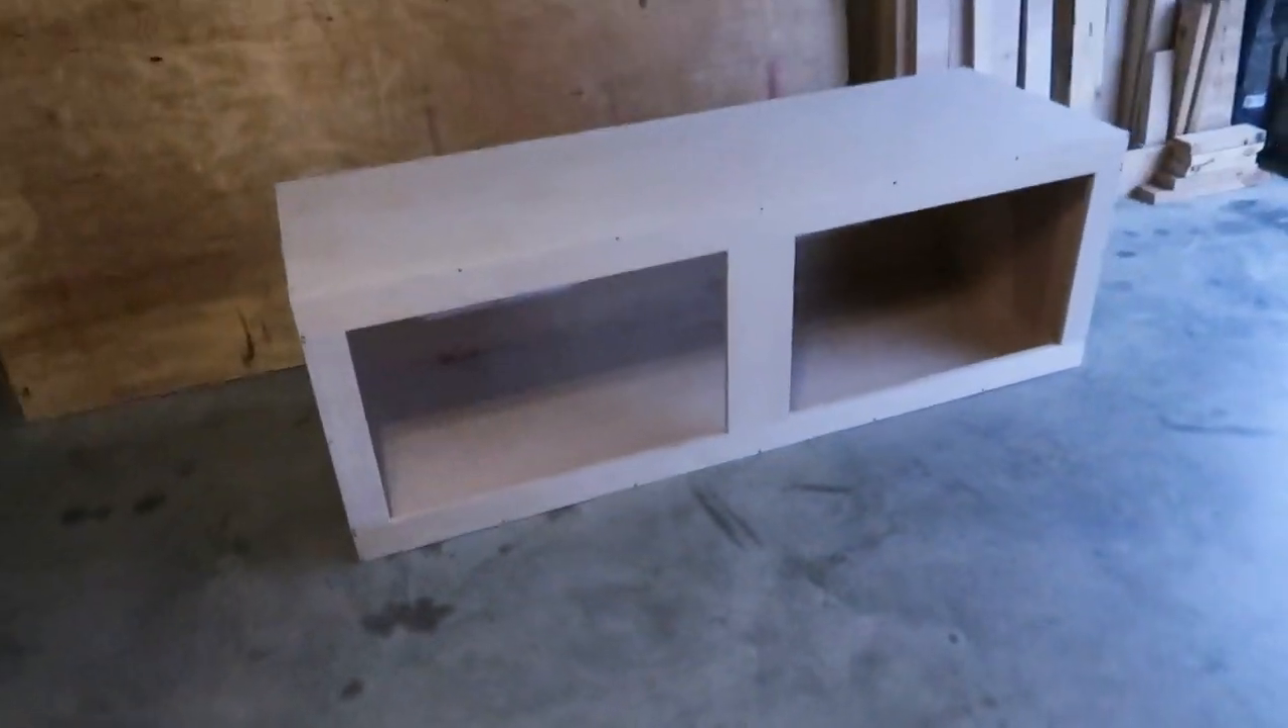So this is the 6 by 2 by 2 DIY reptile enclosure kit just gotta put the window track on and put the glass in and this thing's ready to go.